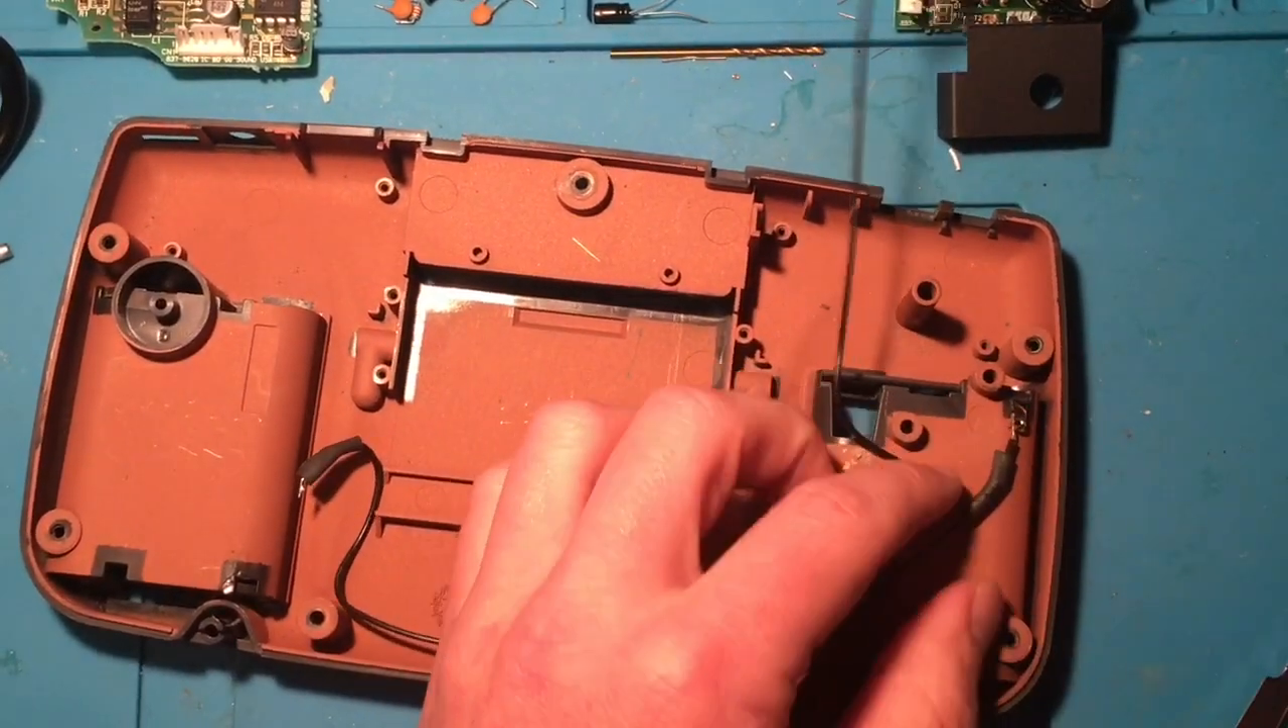So all the boards are out last bit is getting these other wires out.